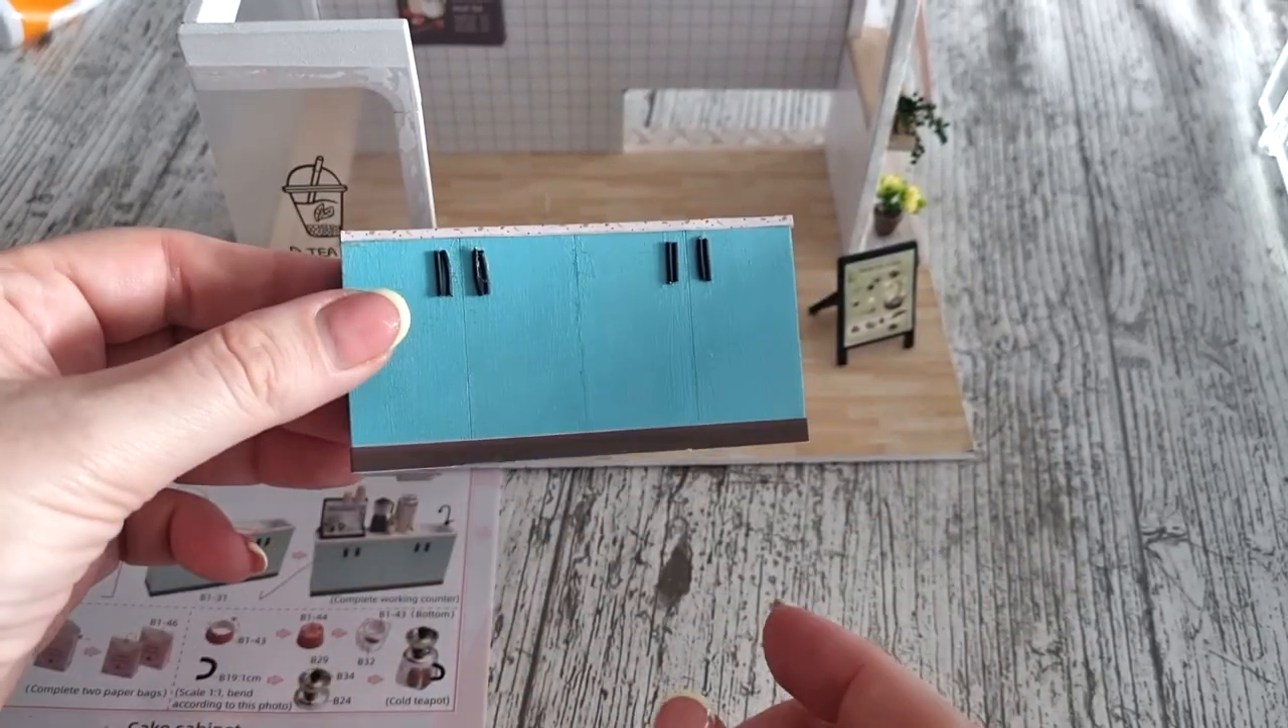I did put some handles on the doors which were just the little bits of the black tubing cut up and glued on.